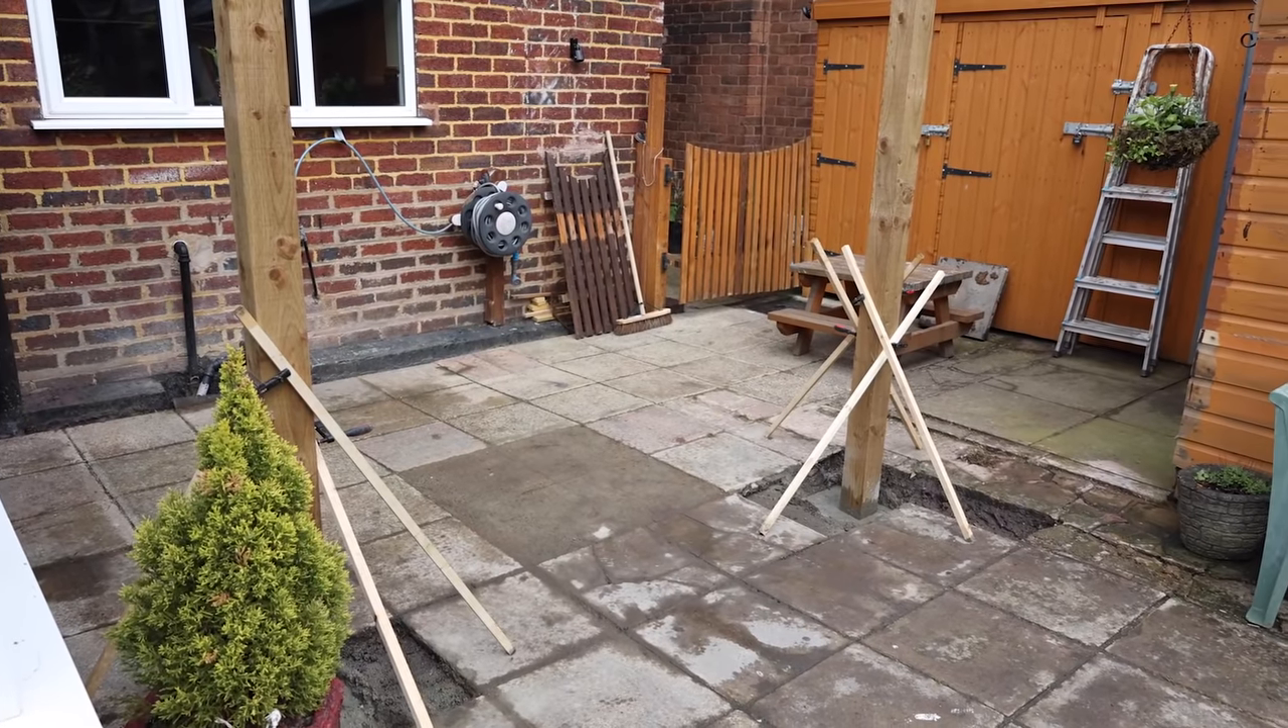So I've got both posts in there.